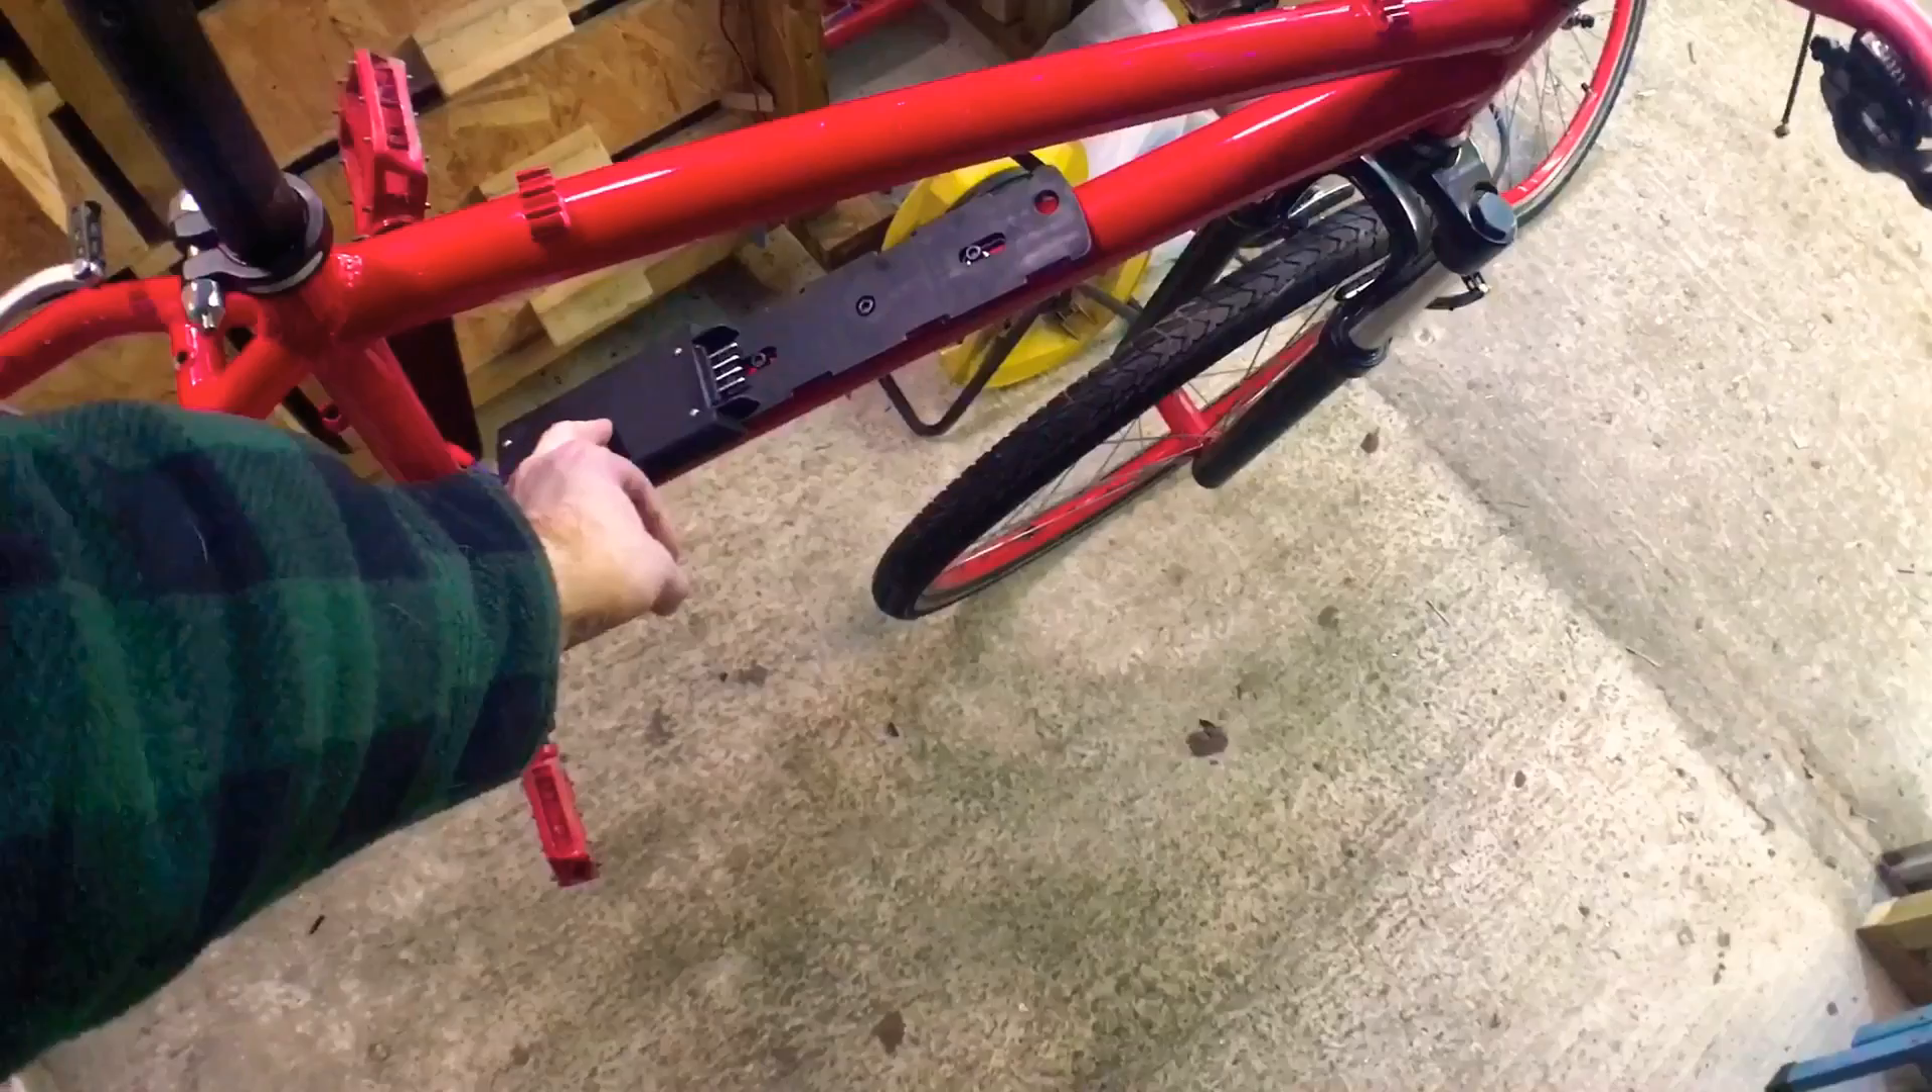I've already got the battery bracket on here I've actually mounted this in four places.